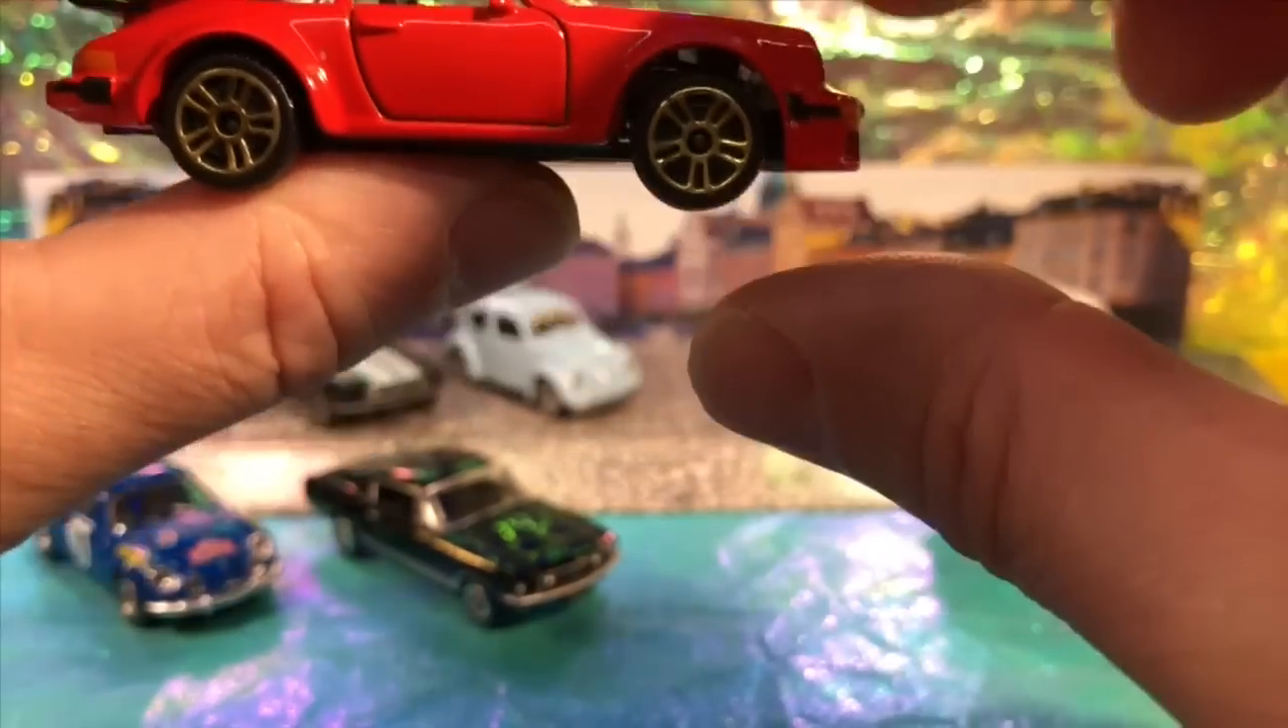These wheels are just way too low um you know hanging down too much they should really be up inside the wells a little bit more.